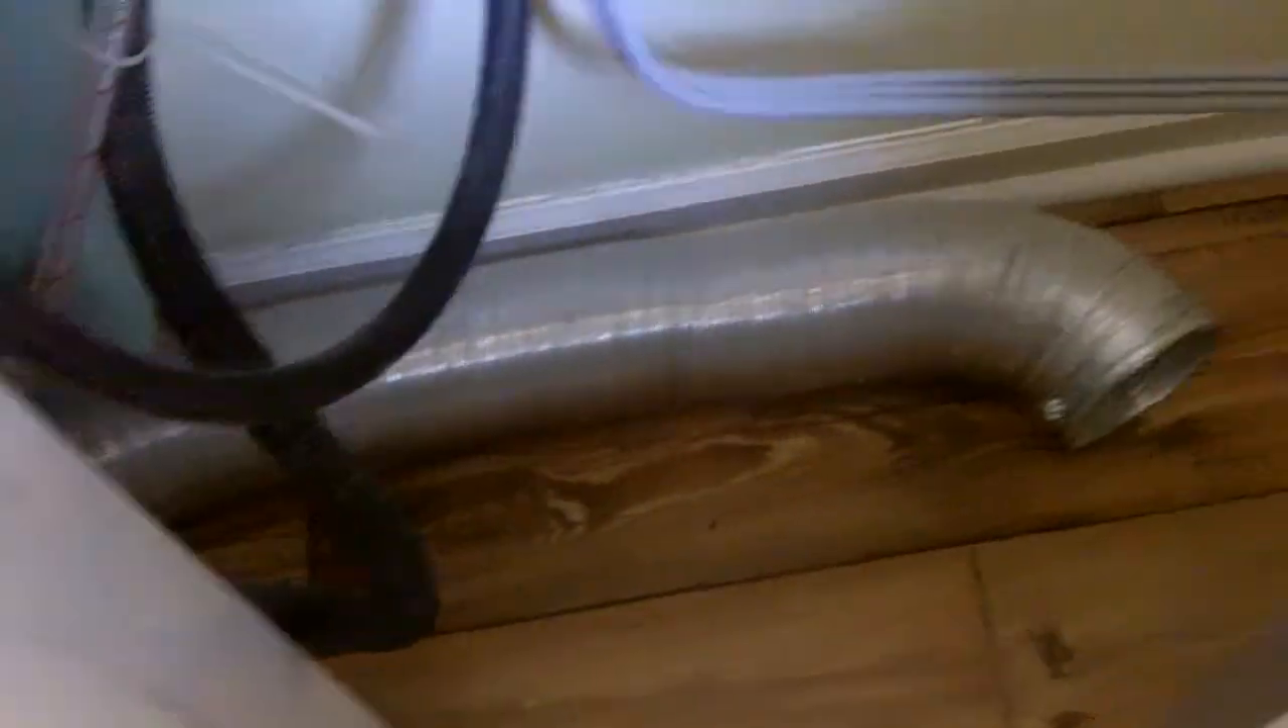As you notice now, I have took the dryer hose loose.